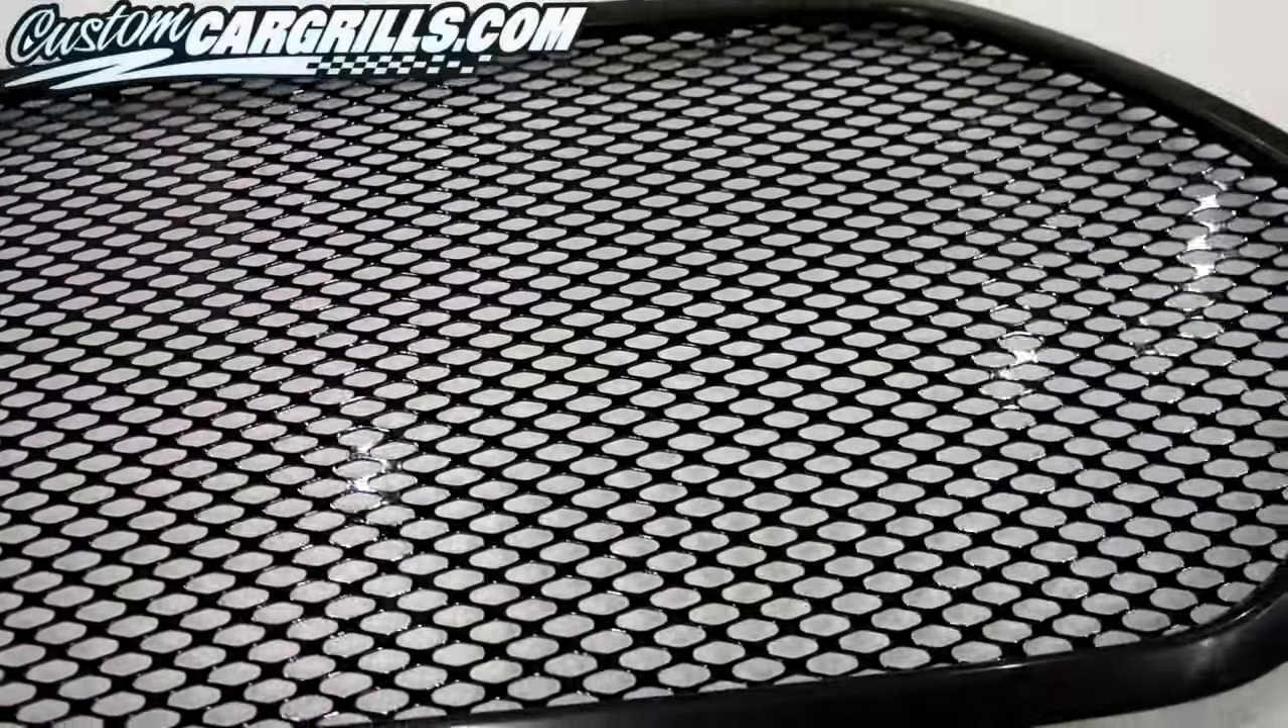Again, it's important to get a good solid bond between the mesh and the frame. Here's the finished mesh installation on the frame.